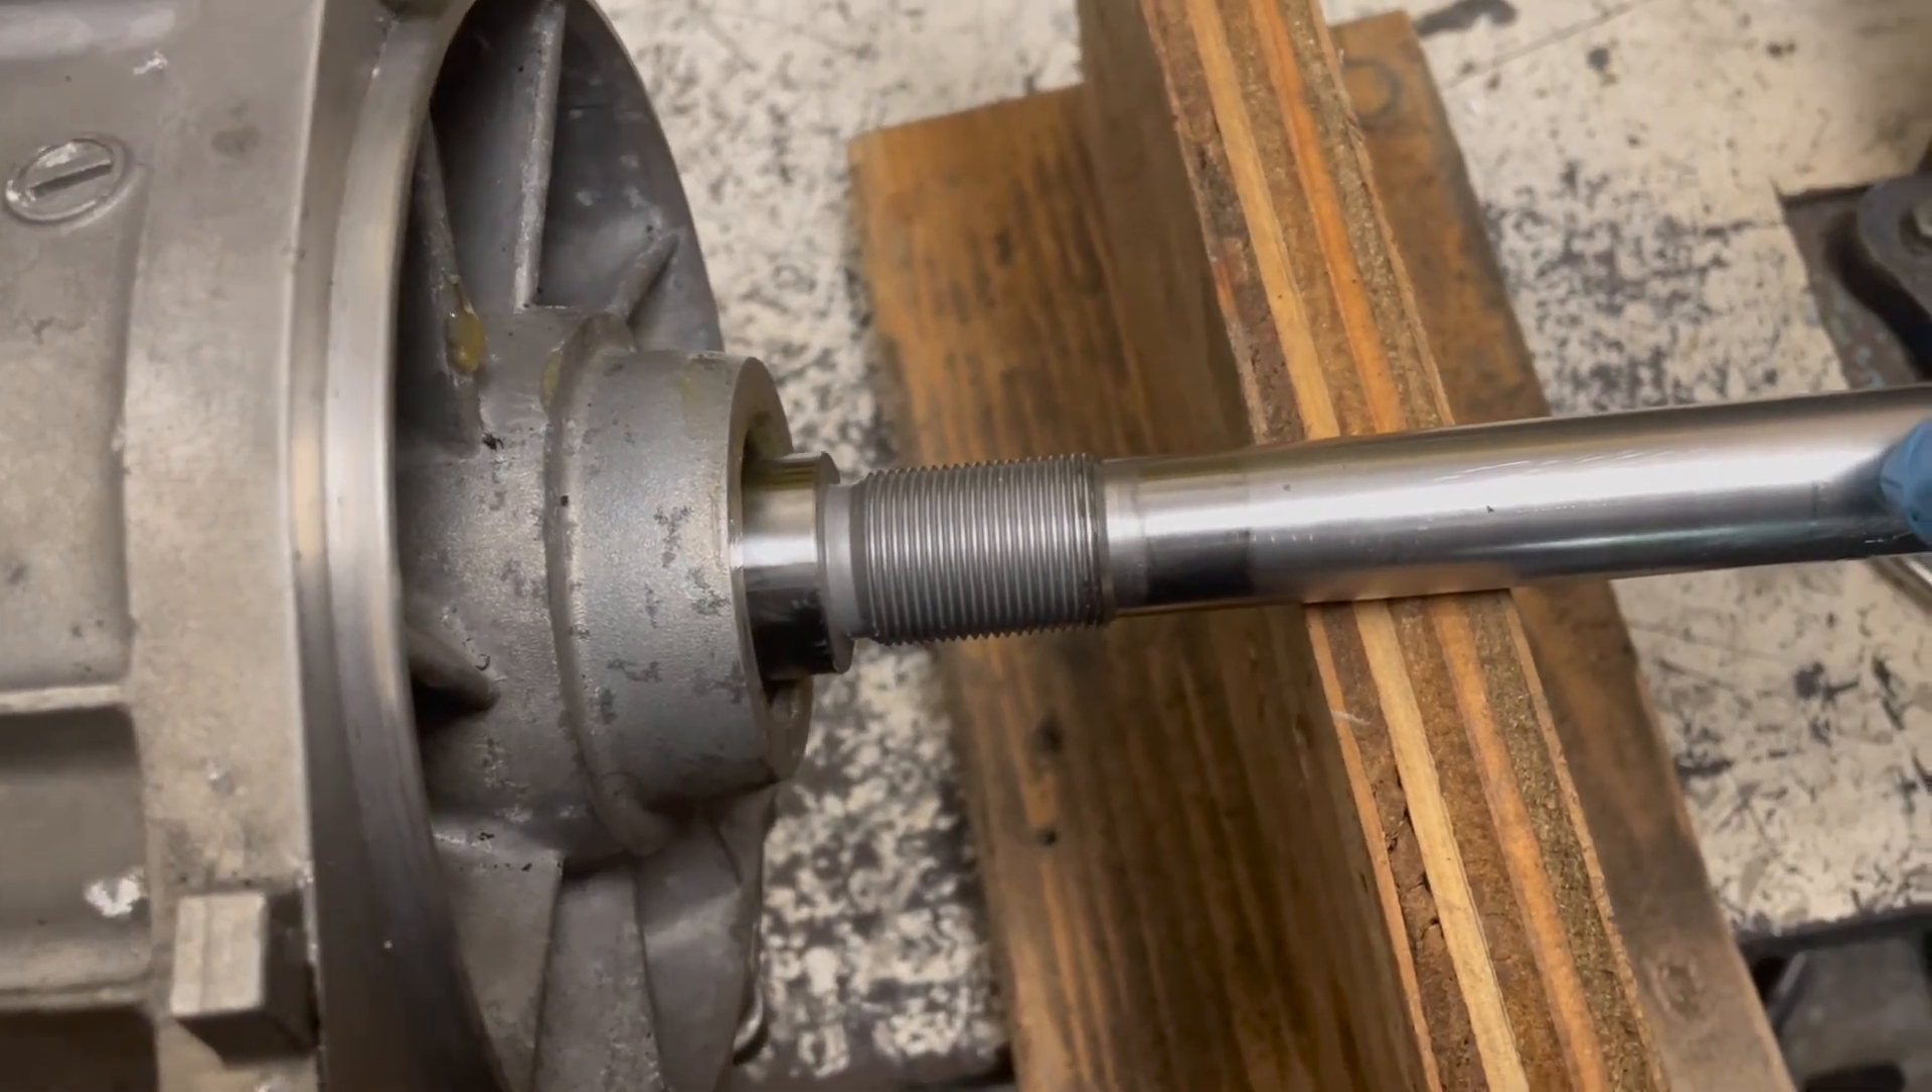You can see here how much we have to pull the shaft into the housing.